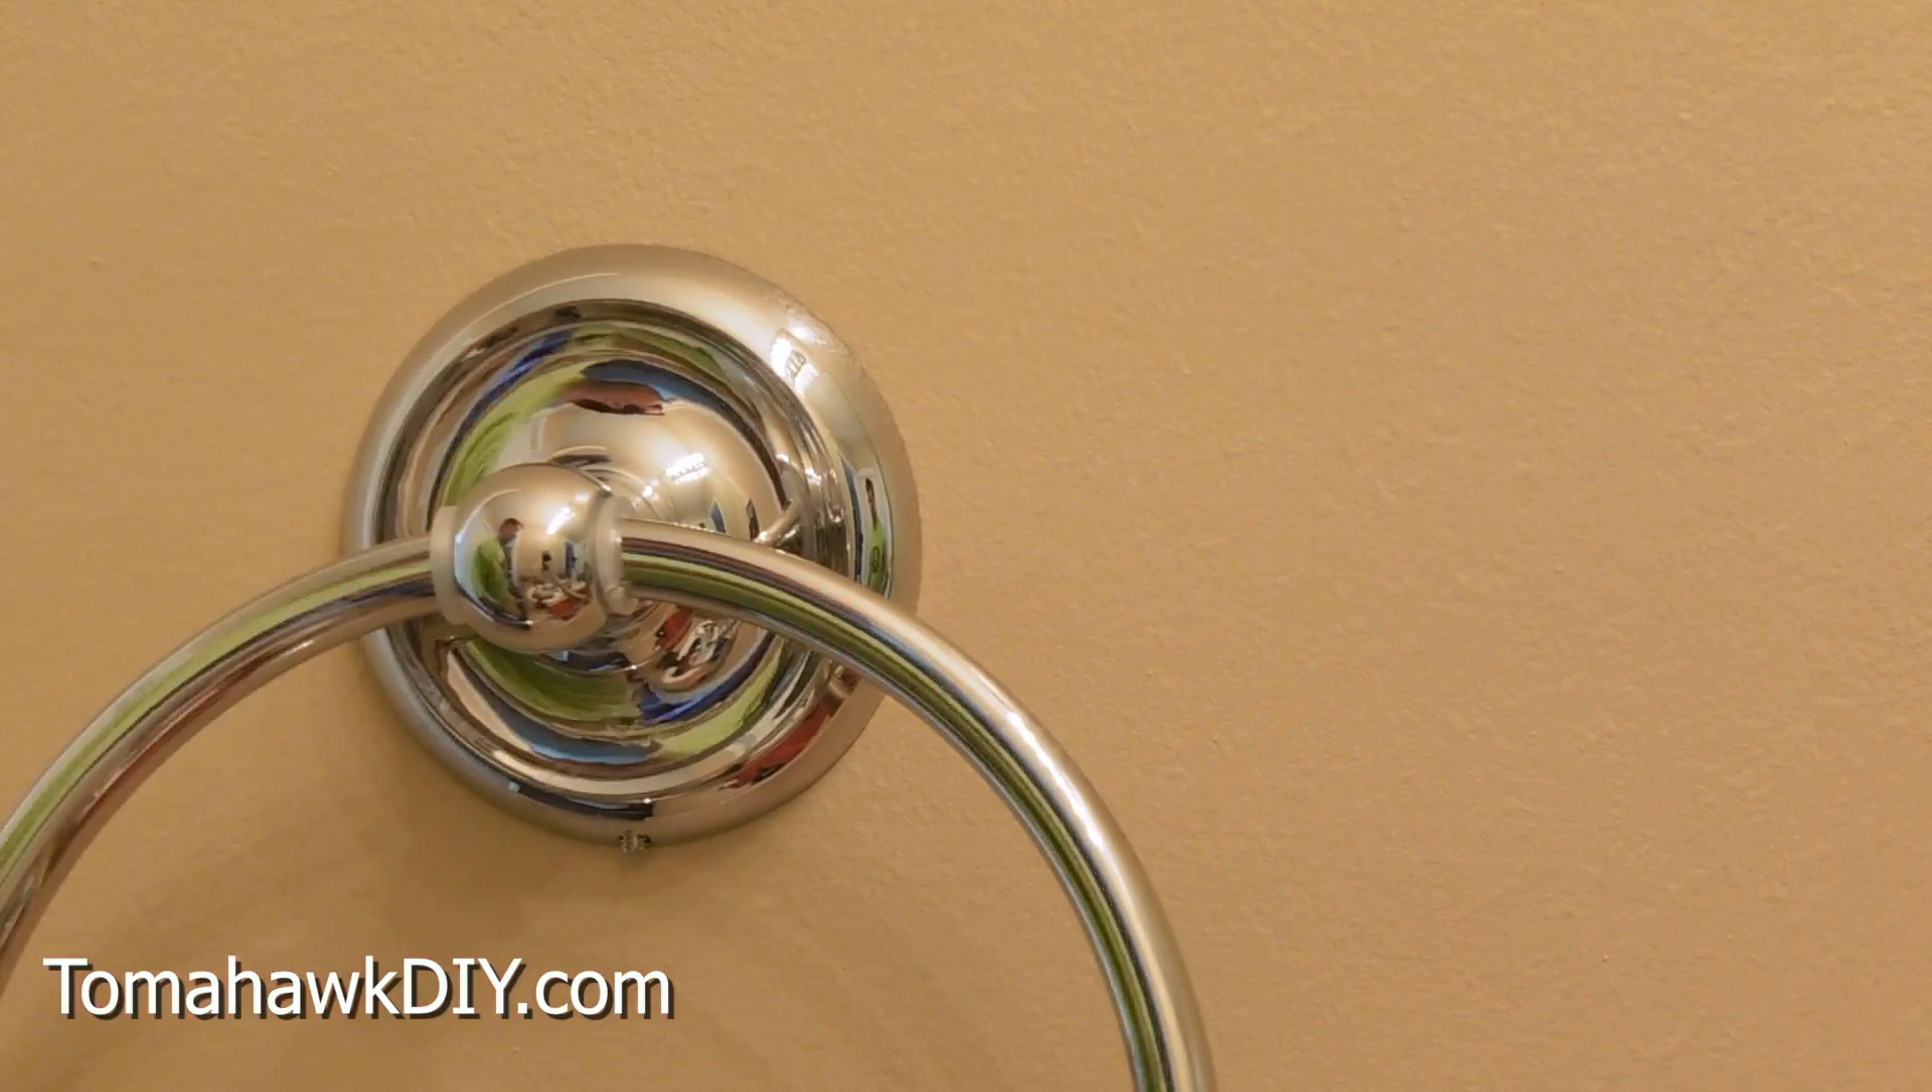And with that, our towel rack is hung up.